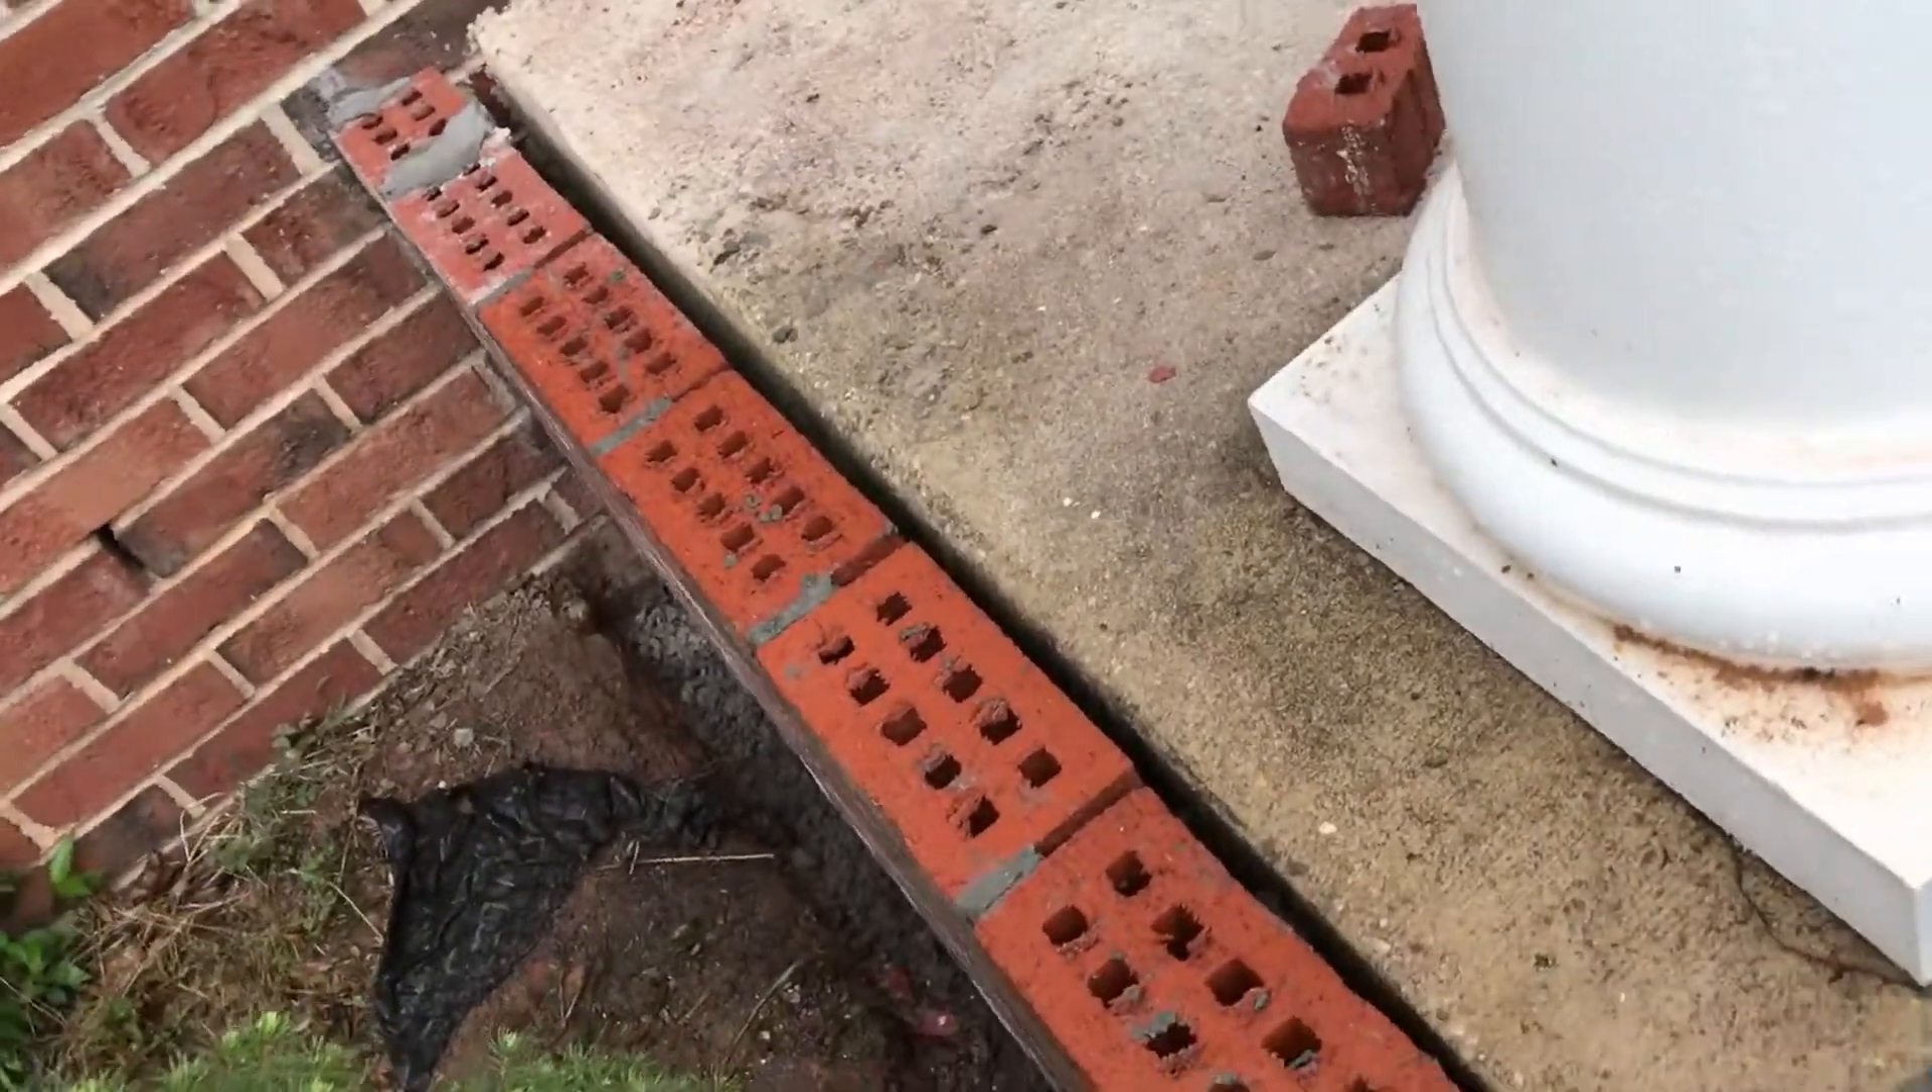Um, there are gaps between the bricks and the concrete steps. I wonder if that's okay. See? Looks like there's gaps here. Whoops. And then, there's that gap right there.